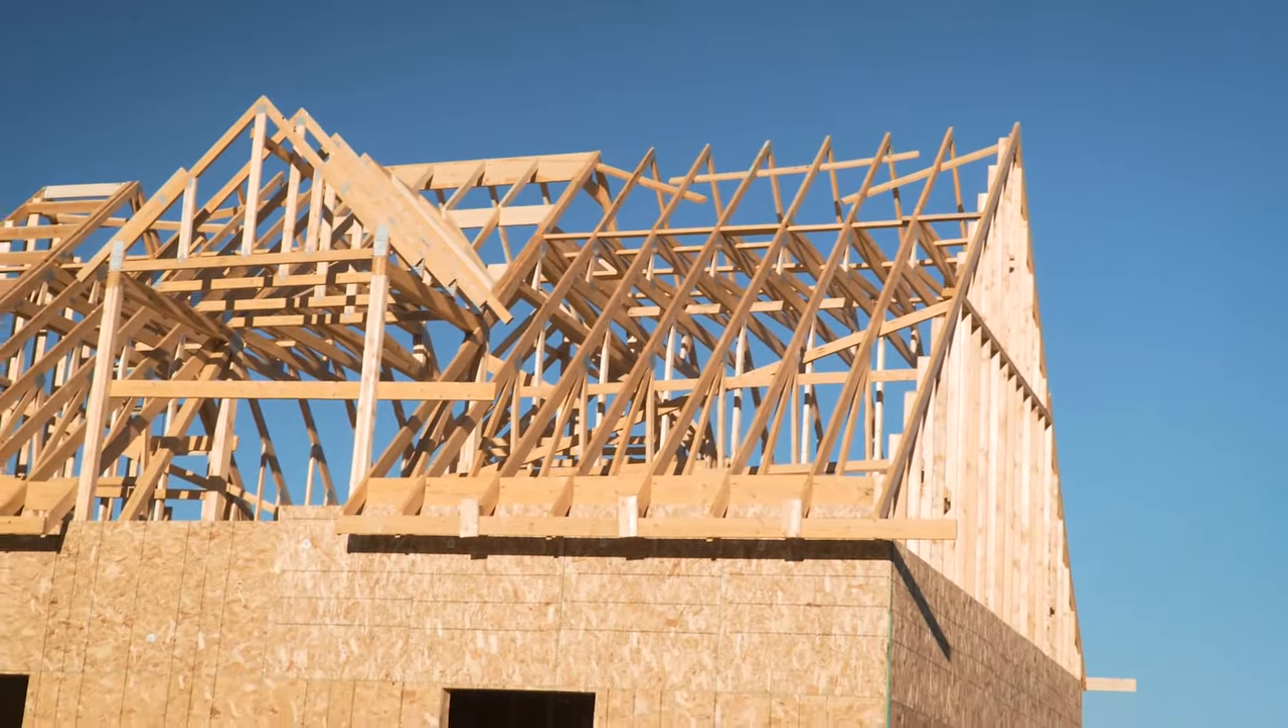The roof framing is finally done.